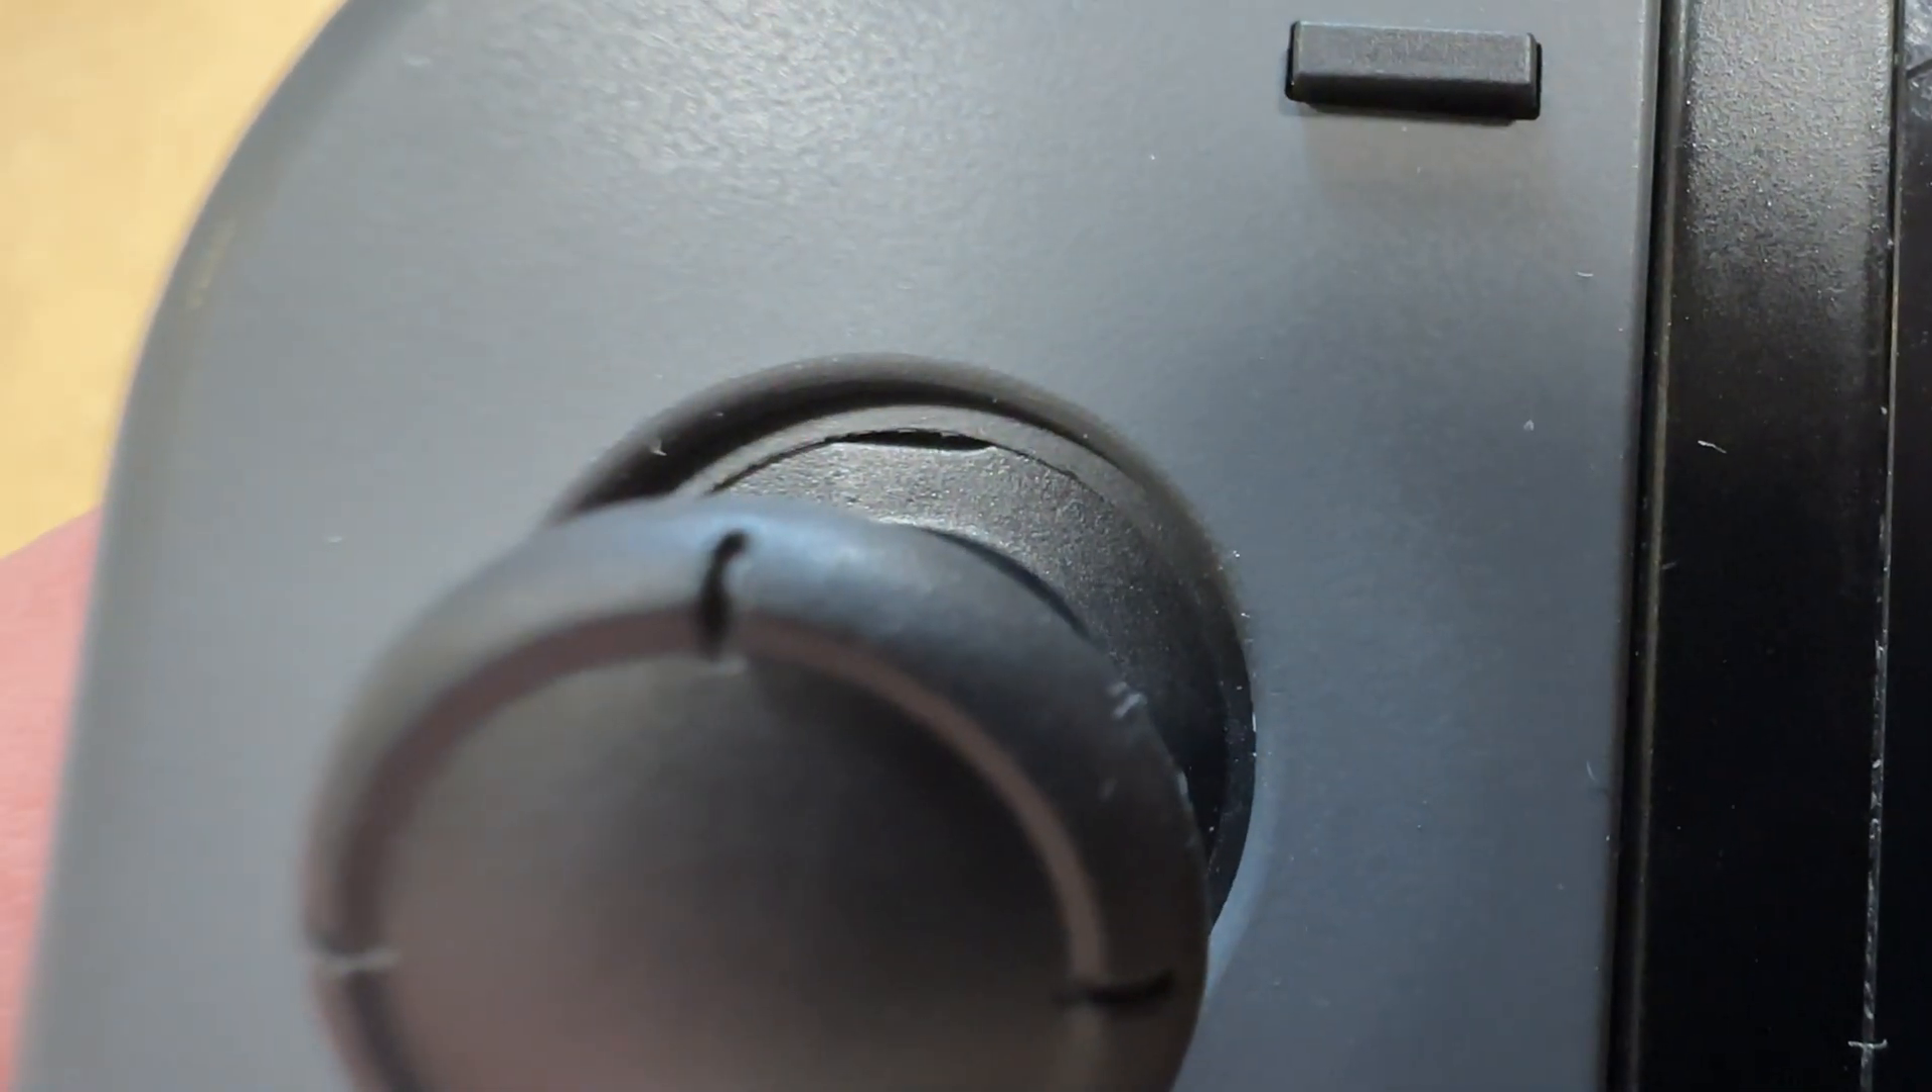One thing that many Amazon reviewers have noted that I also have seen on this is a slight gap at the top of the stick.